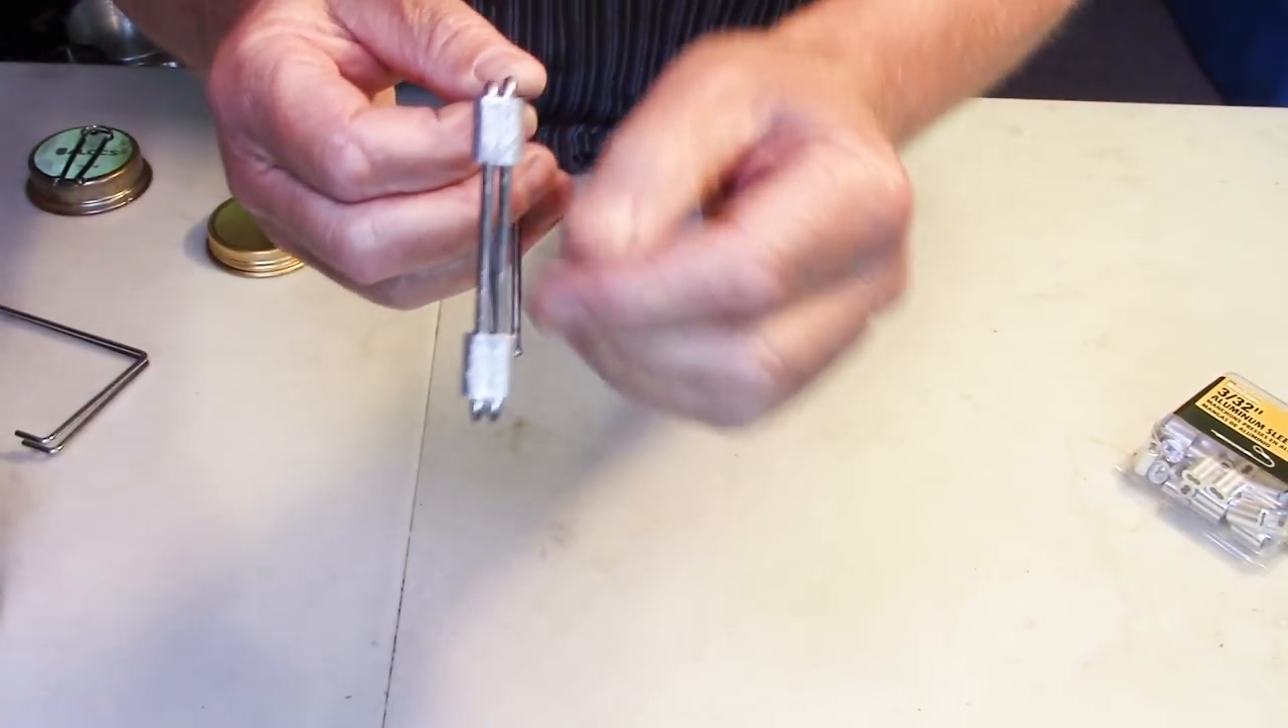Okay so there is the finished project now you can see that the two sleeves have been crimped on quite tightly but not so tight that i can't move the bars apart freely.